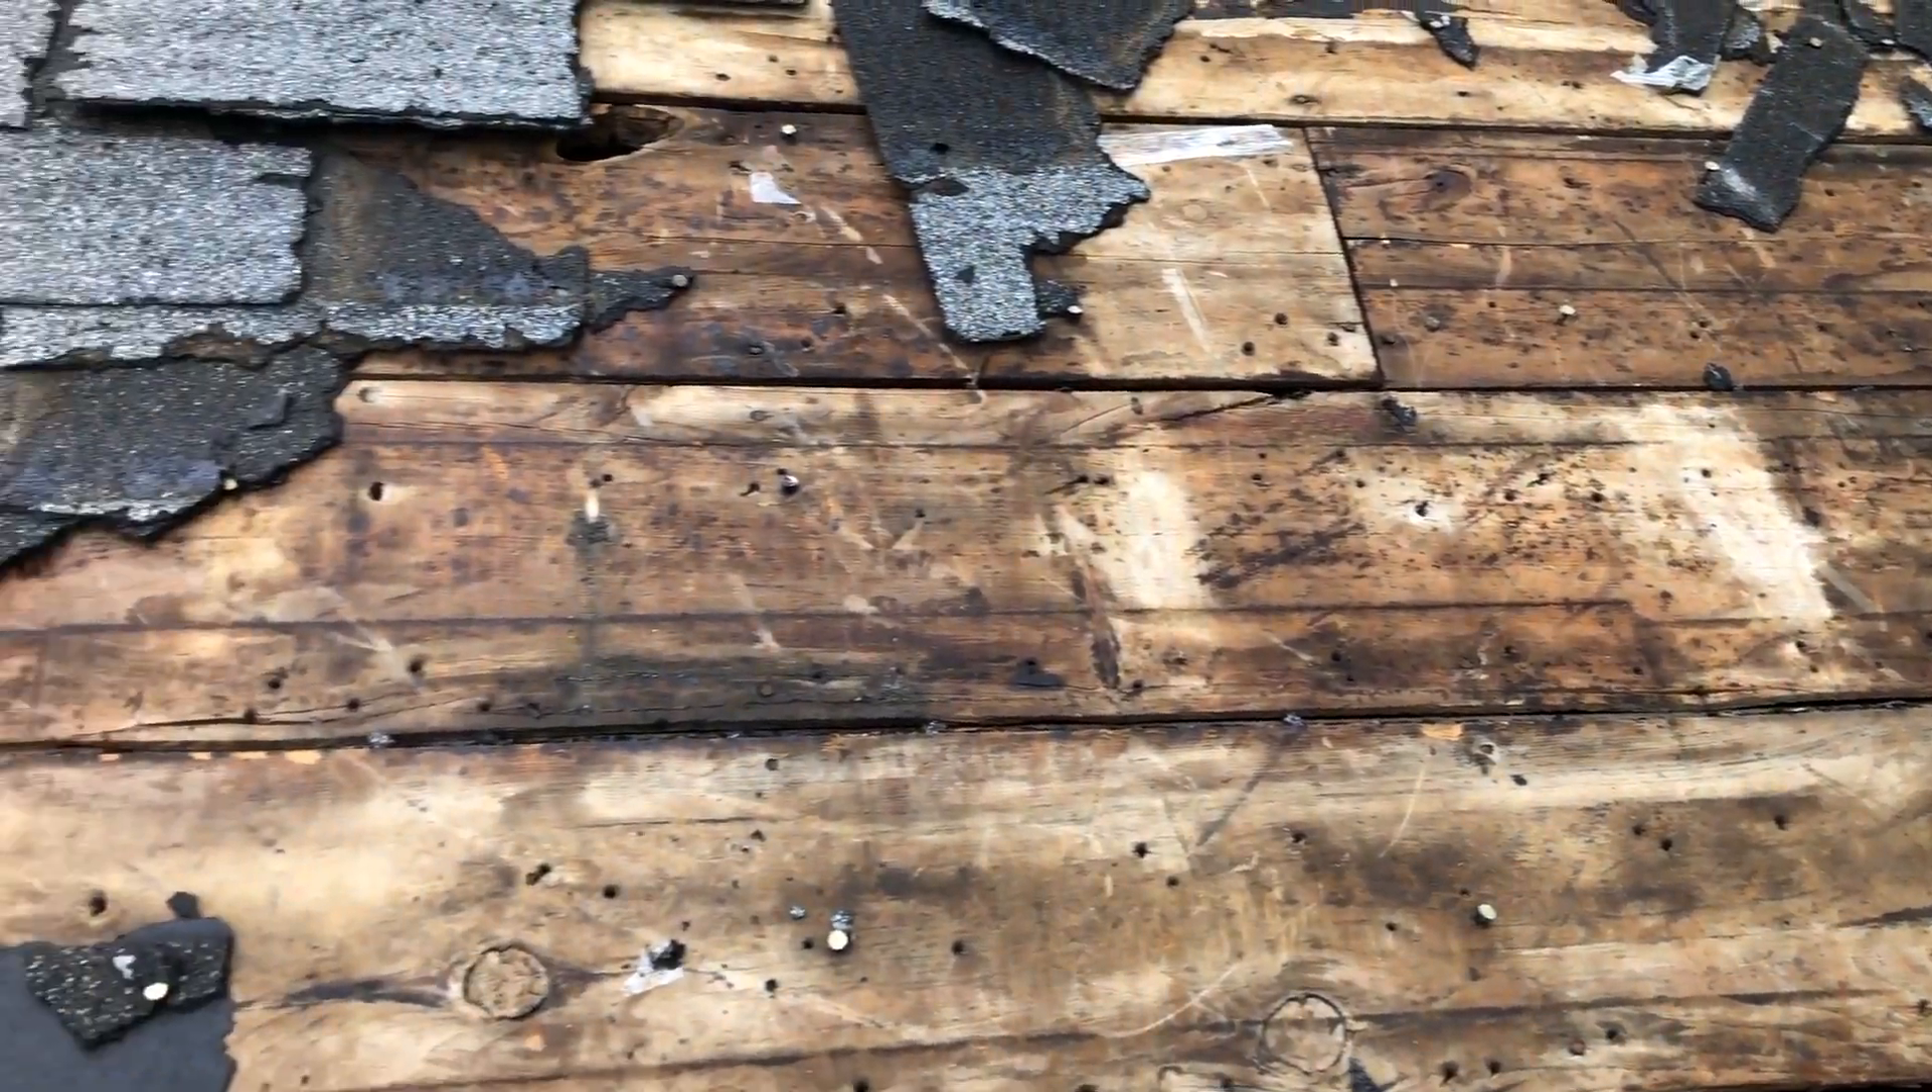Okay, well I got some of the shingles off and we got a problem here.